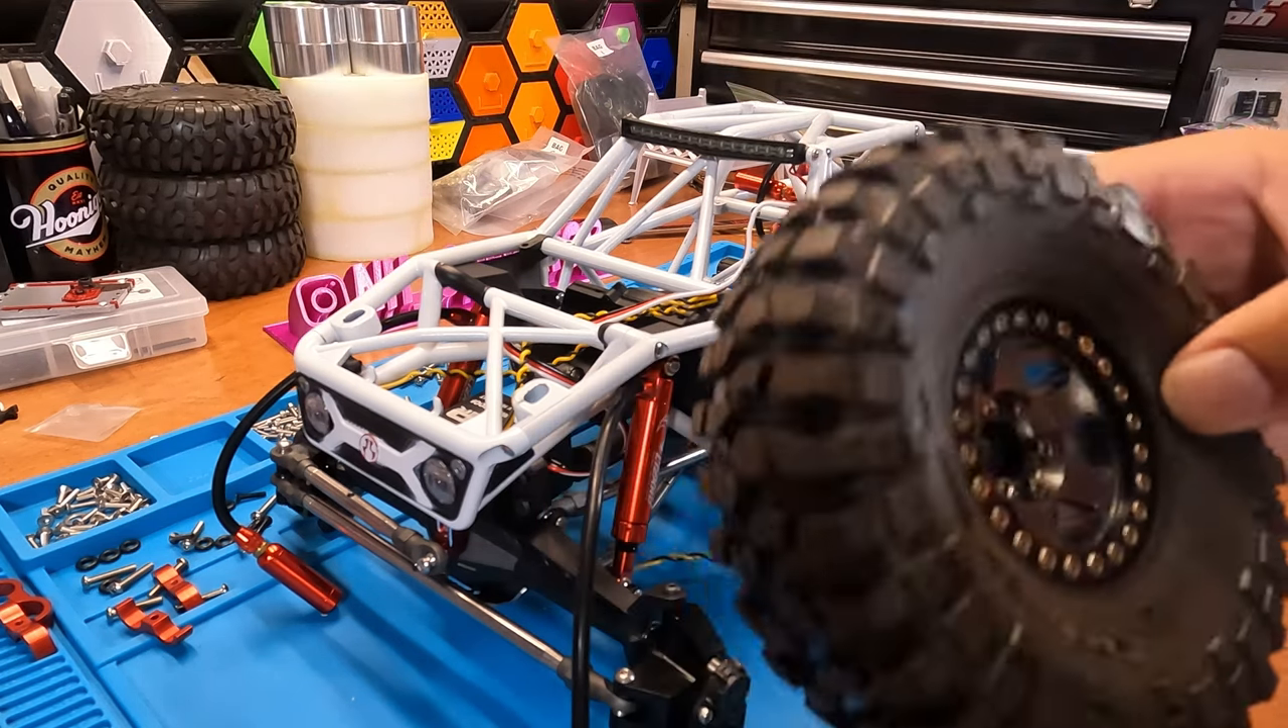I don't have the big heavy wheels on yet.